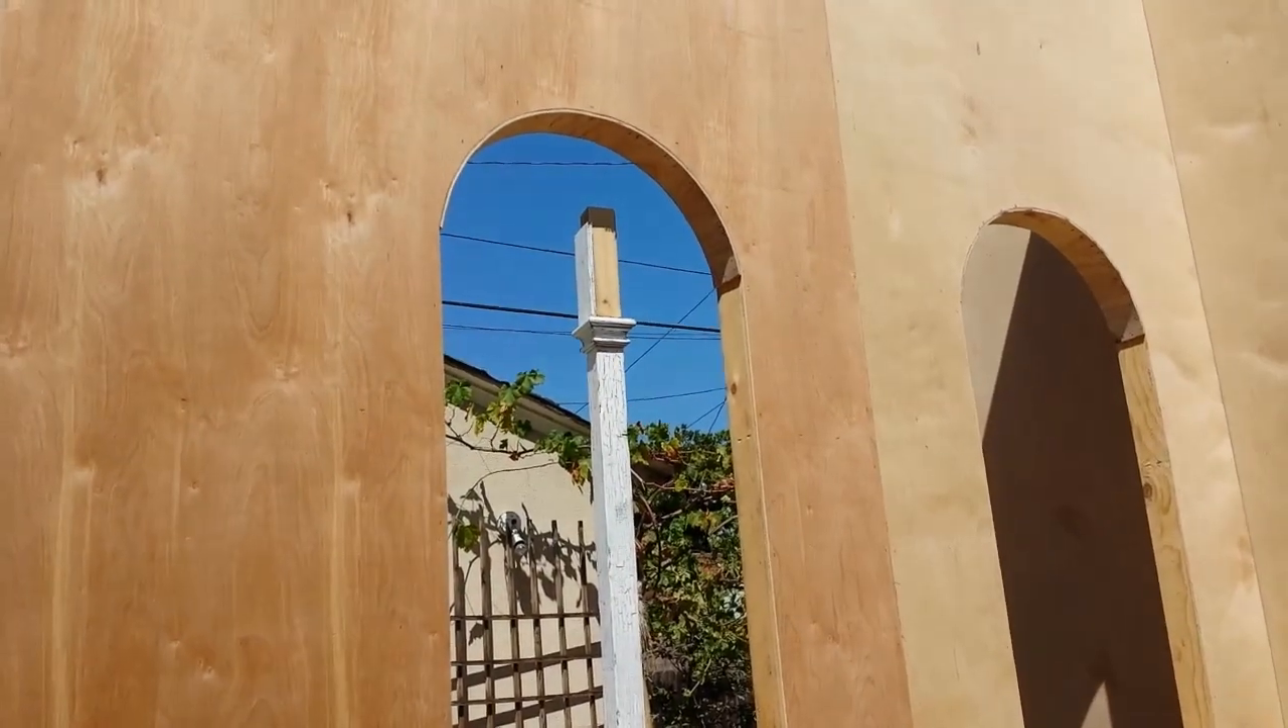Chris is starting to put trim in the windows.